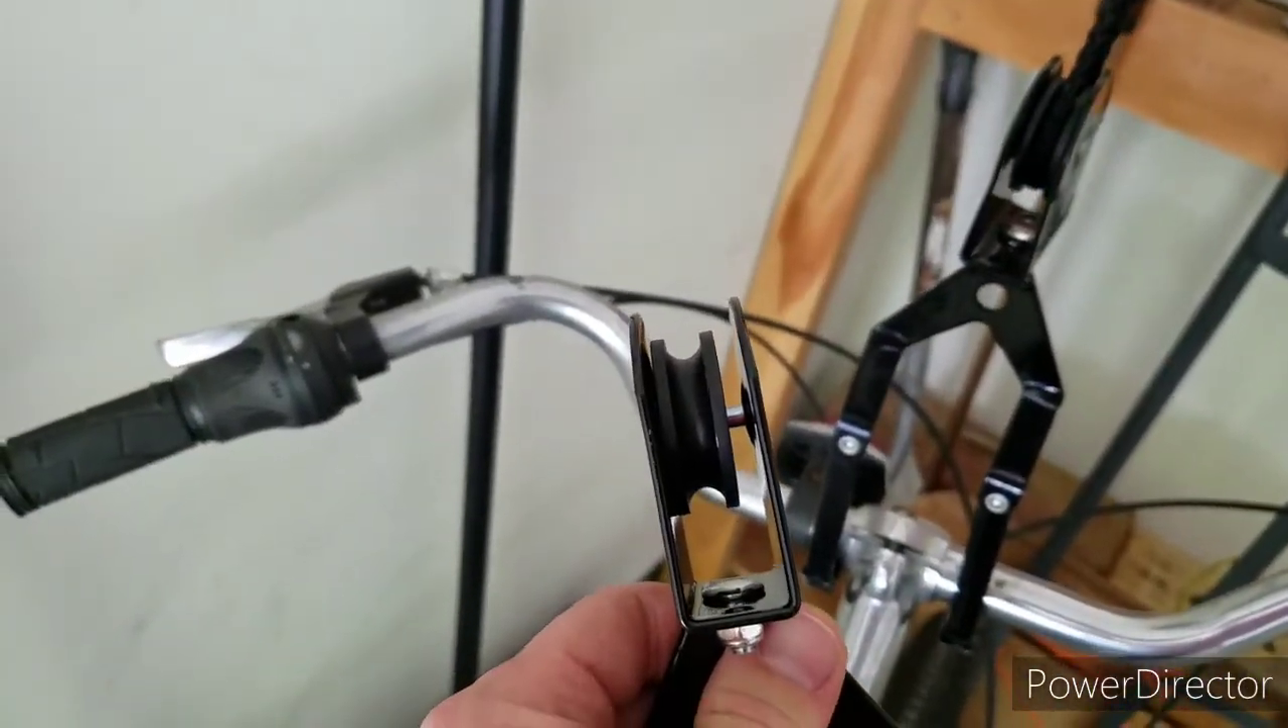Another thing I noticed on this, if you notice, see how much room is between the pulley and the shackle that it's inside of? It gives you tons of room for that rope to fall off.